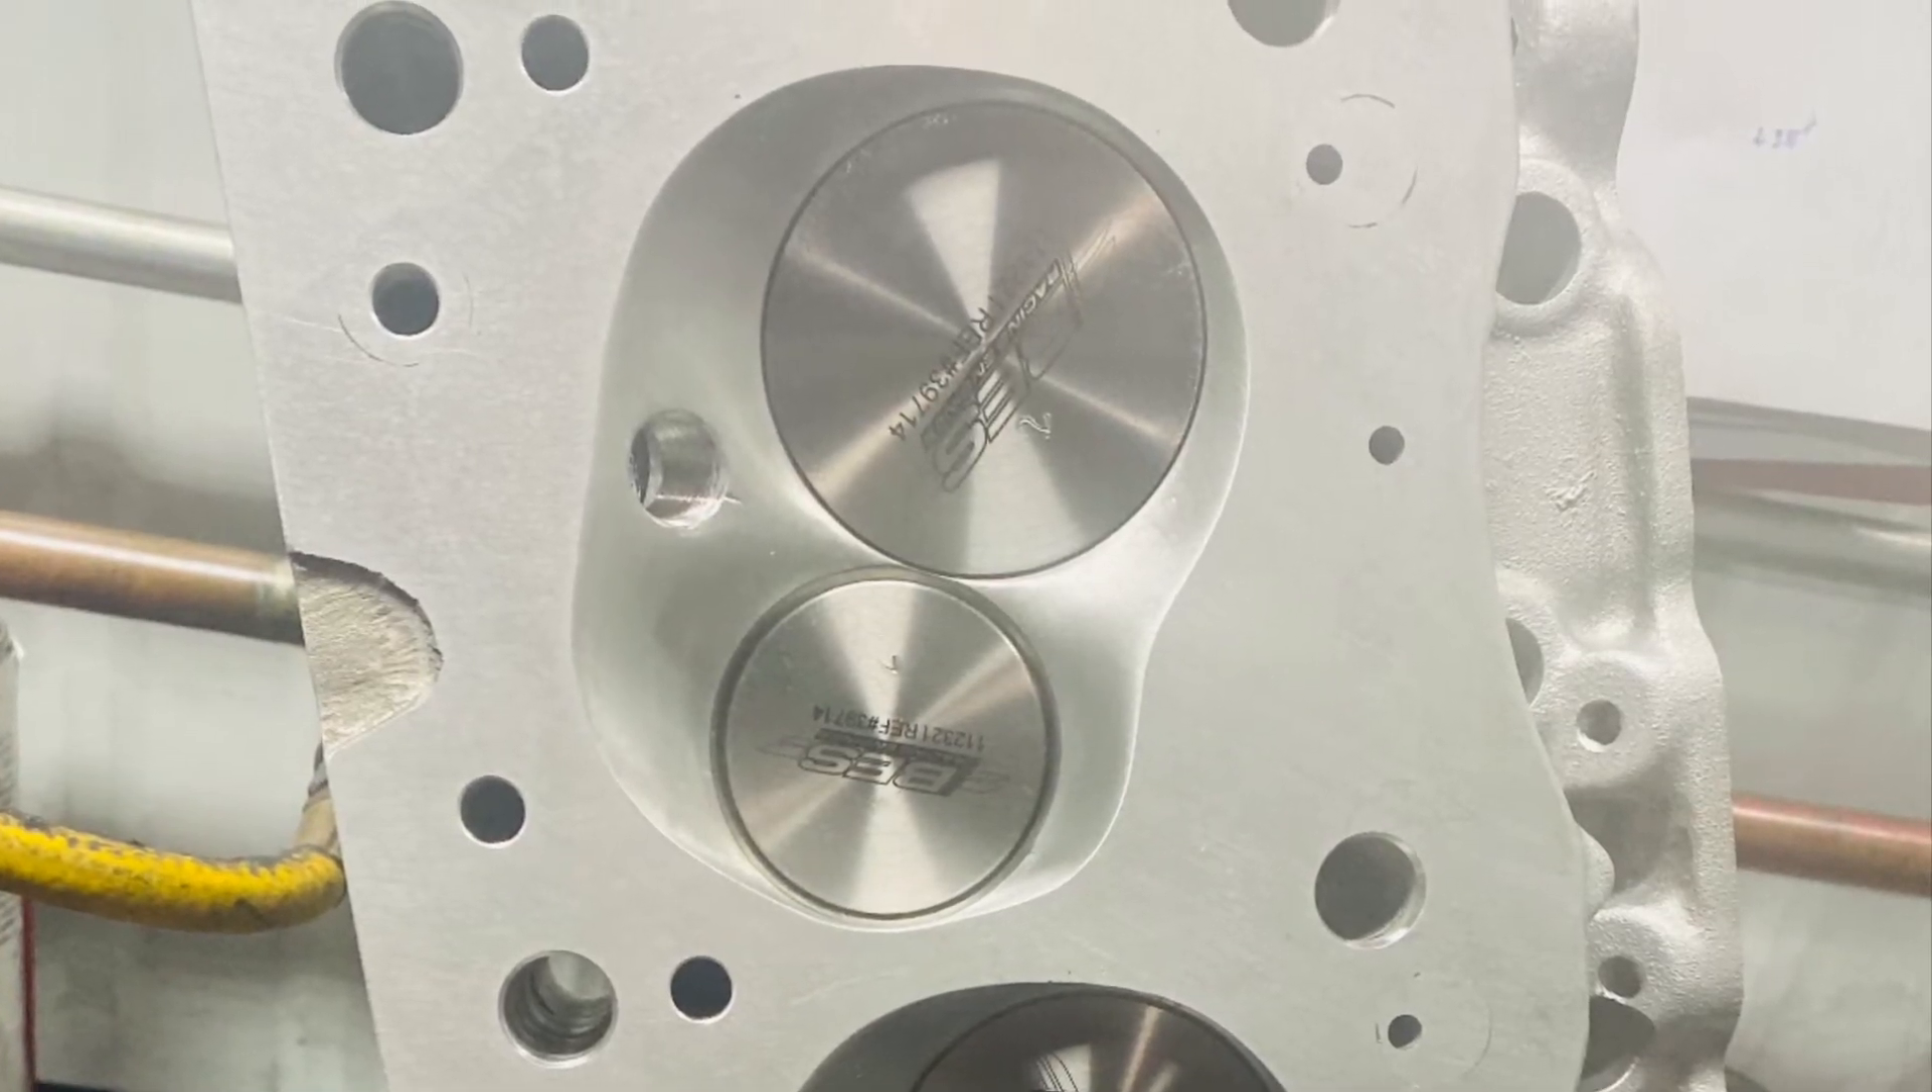Here's a picture of the chambers all set up with titanium intake and exhaust valves.